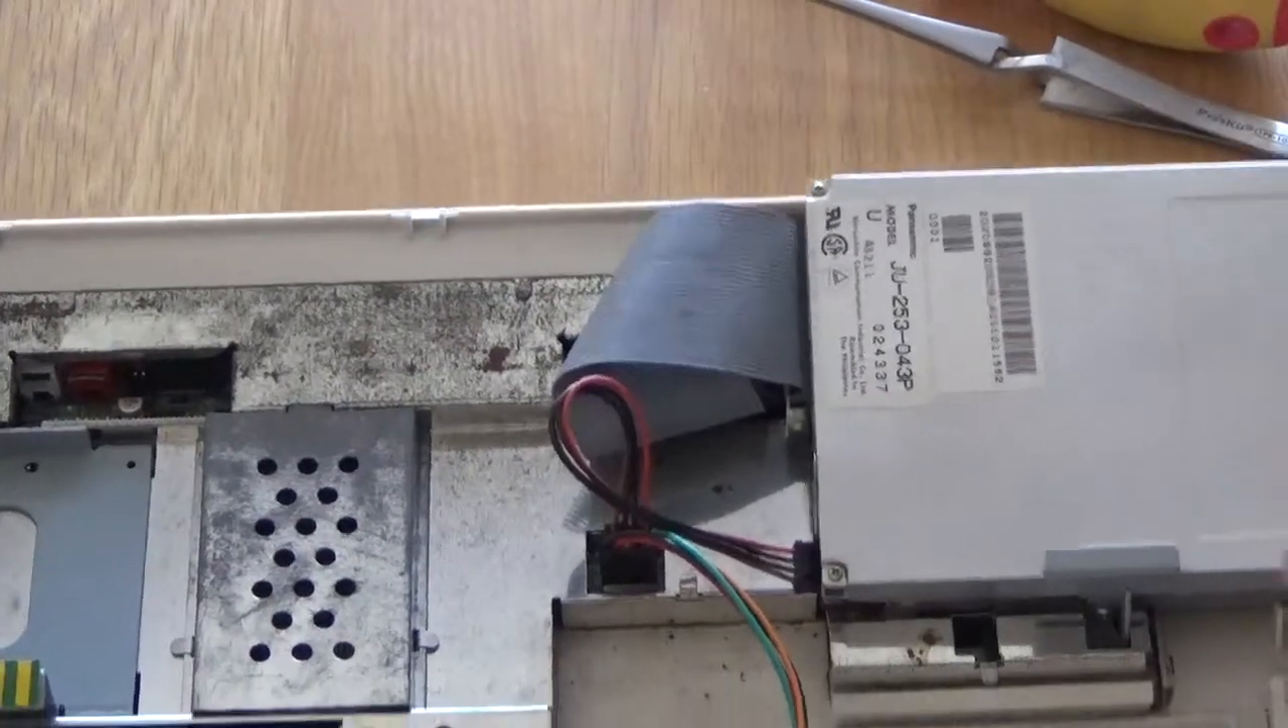So i've literally put the new drive in.